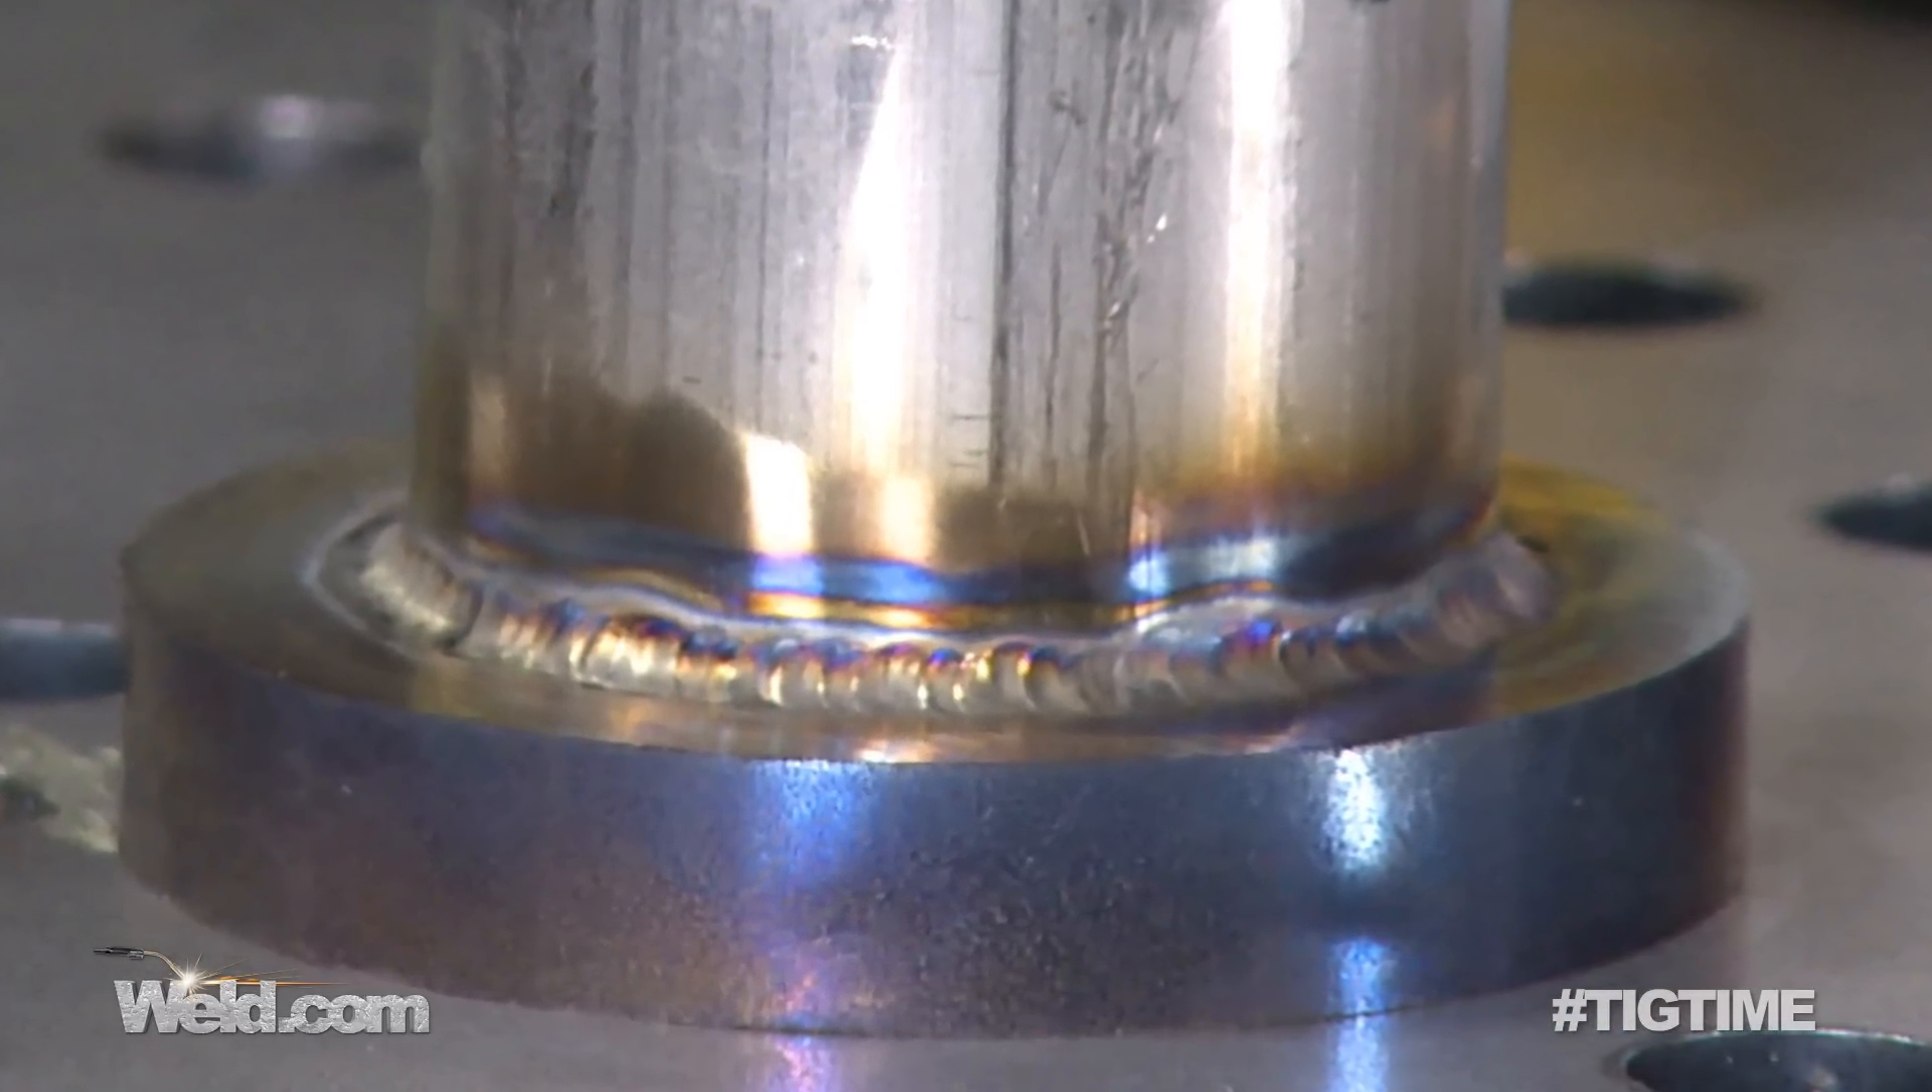Okay, now that I've finished with the fillet weld, I just want to make mention that I put a very small fillet weld in there.